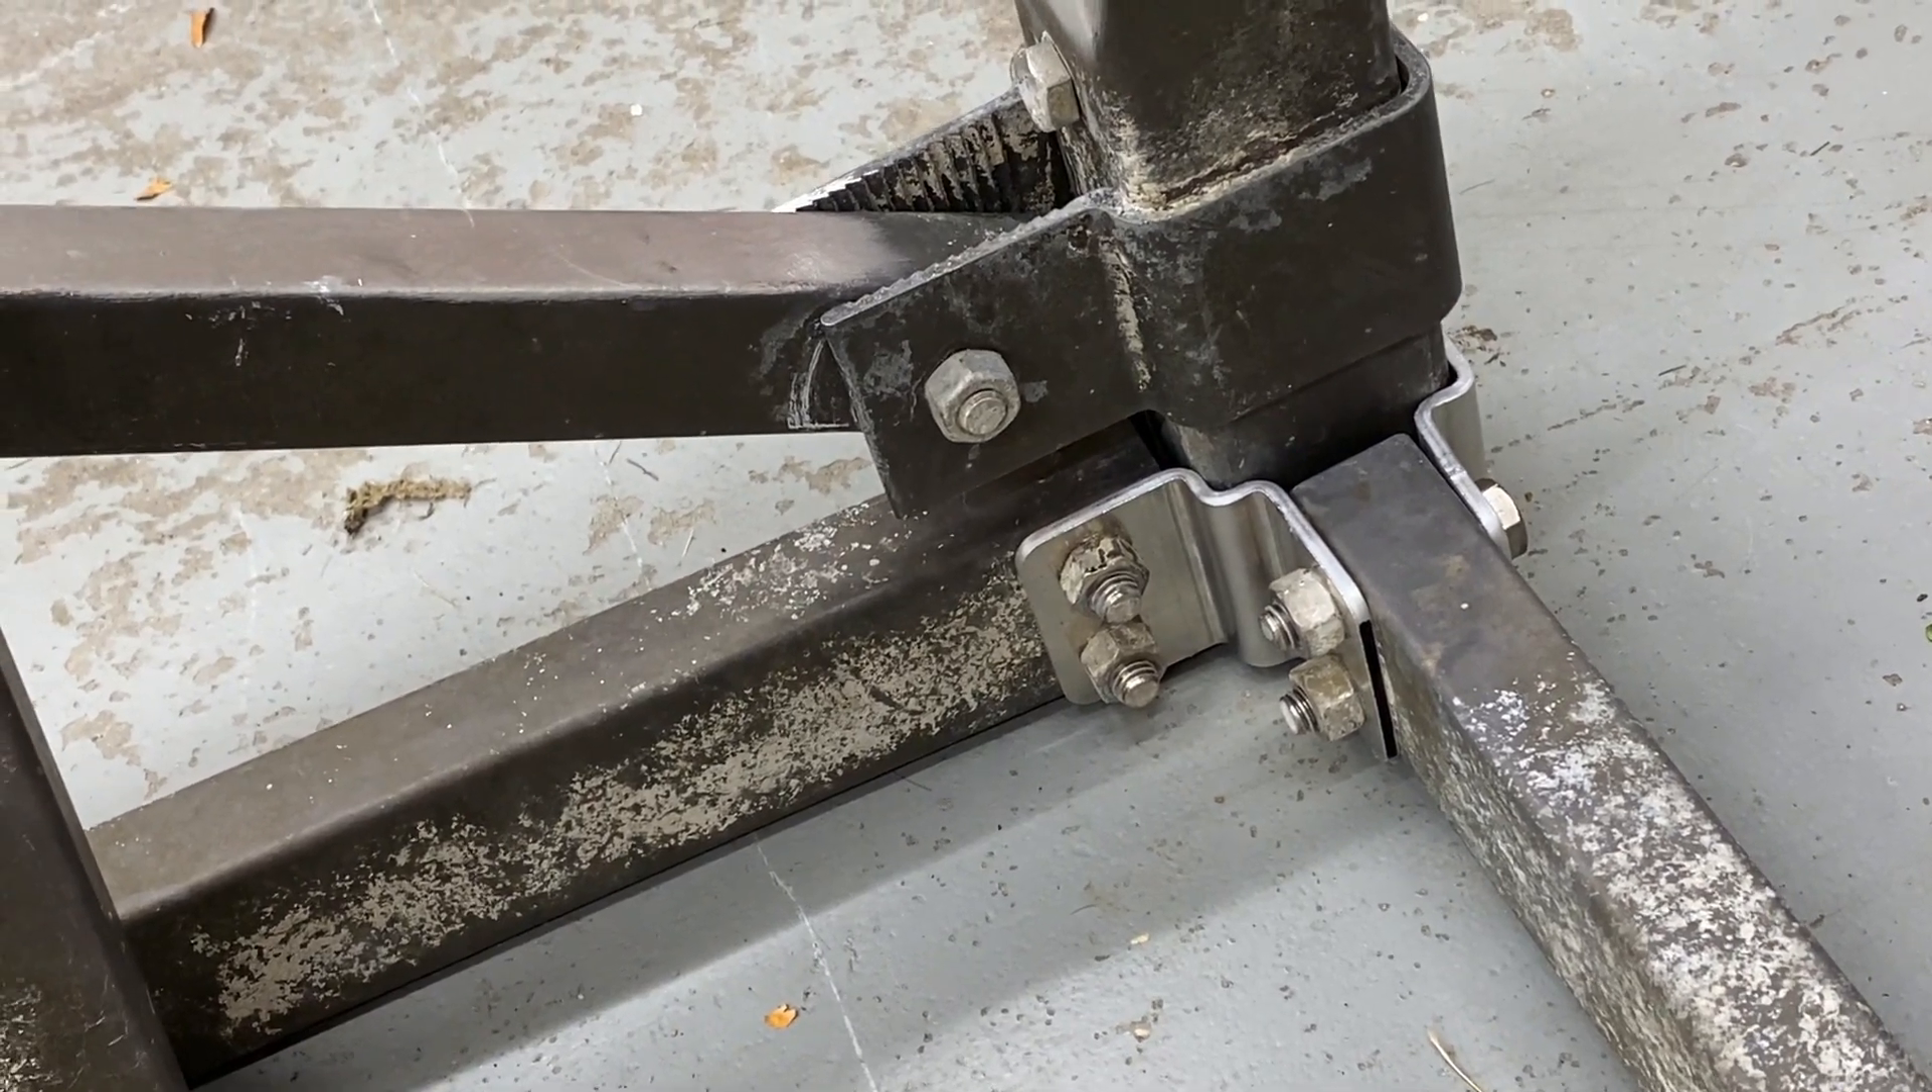All right, there you can see the larger bracket is installed on the outside and everything fits up just fine.